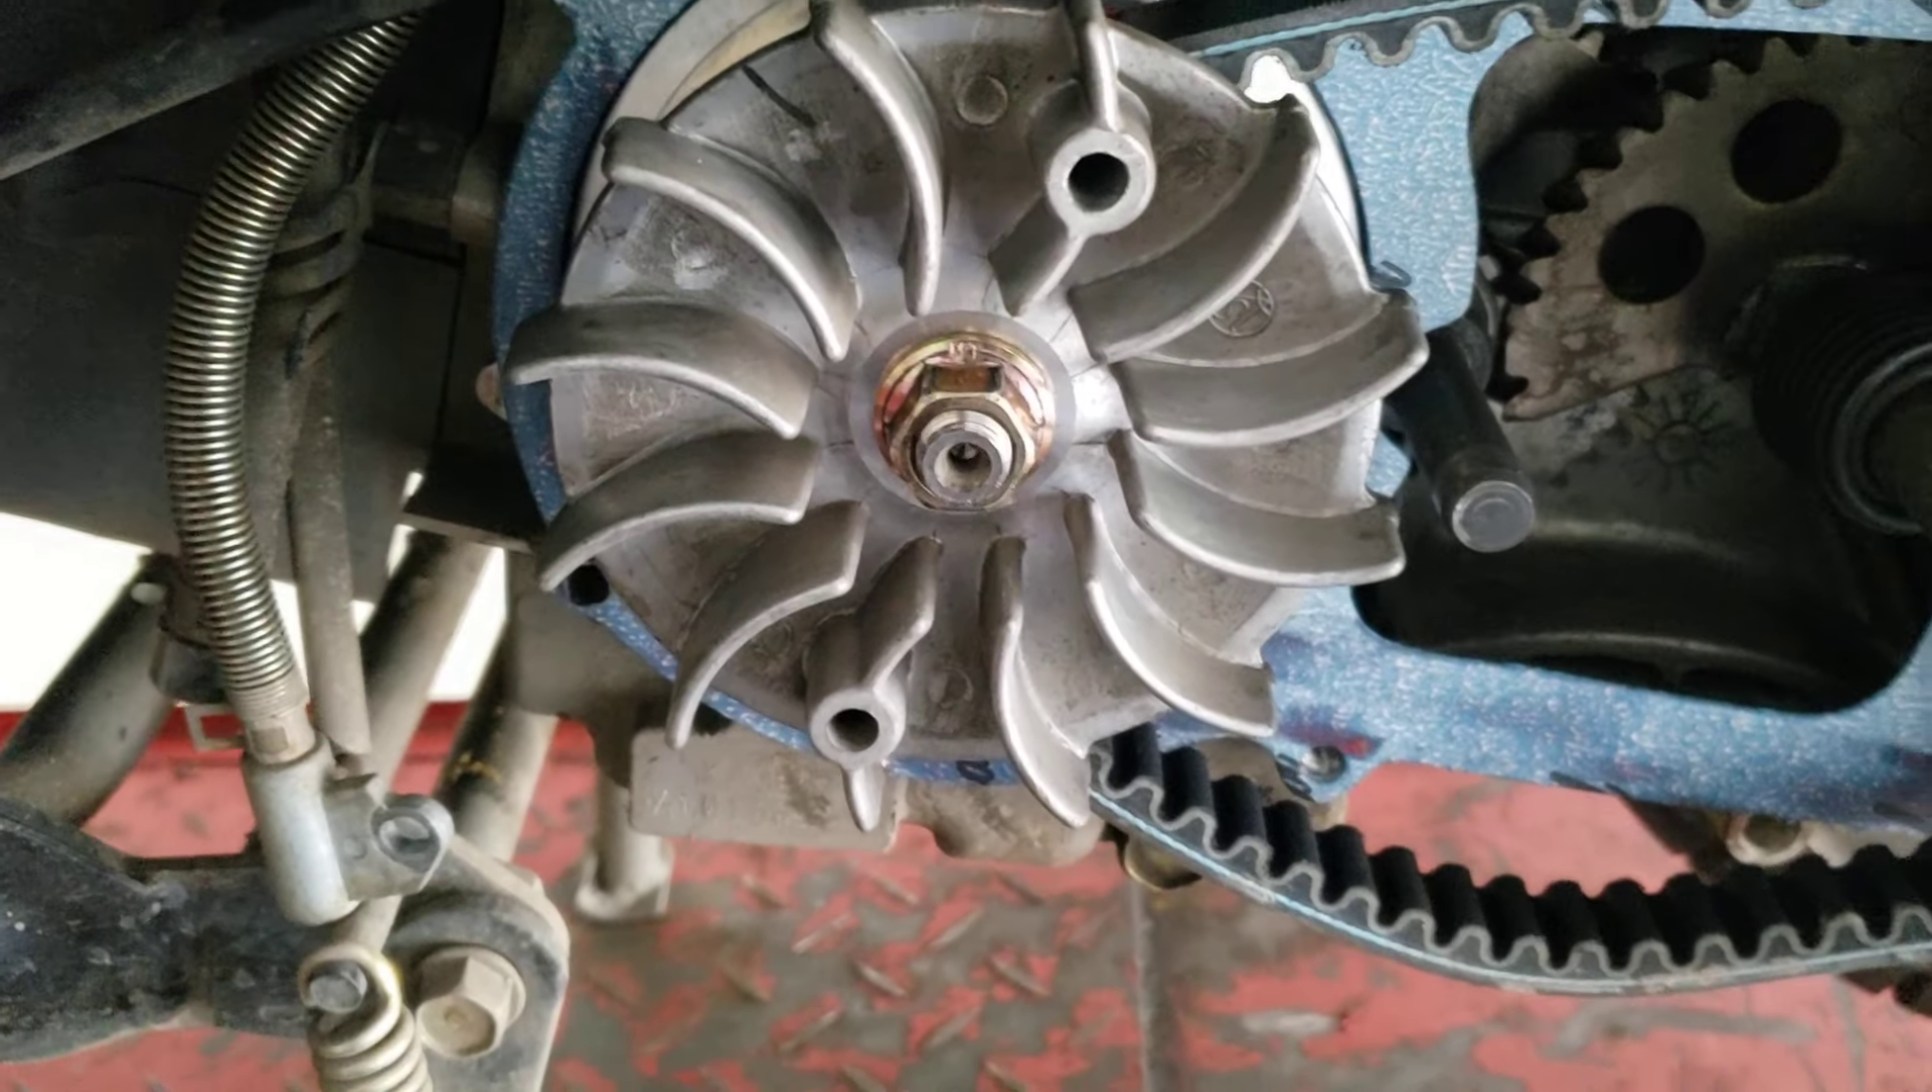Bueno aqui ya puse la correa de la scooter.